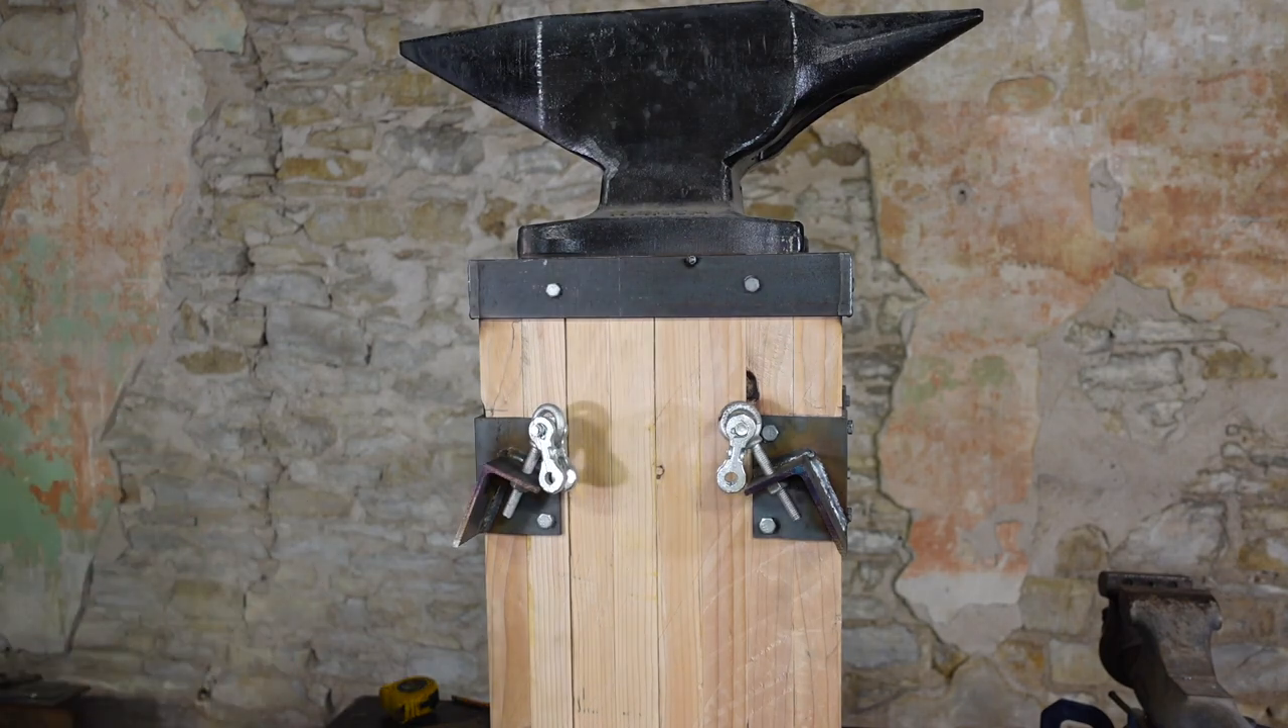I got some double clevises here to connect the chain to they're hooked on to some eye bolts here.